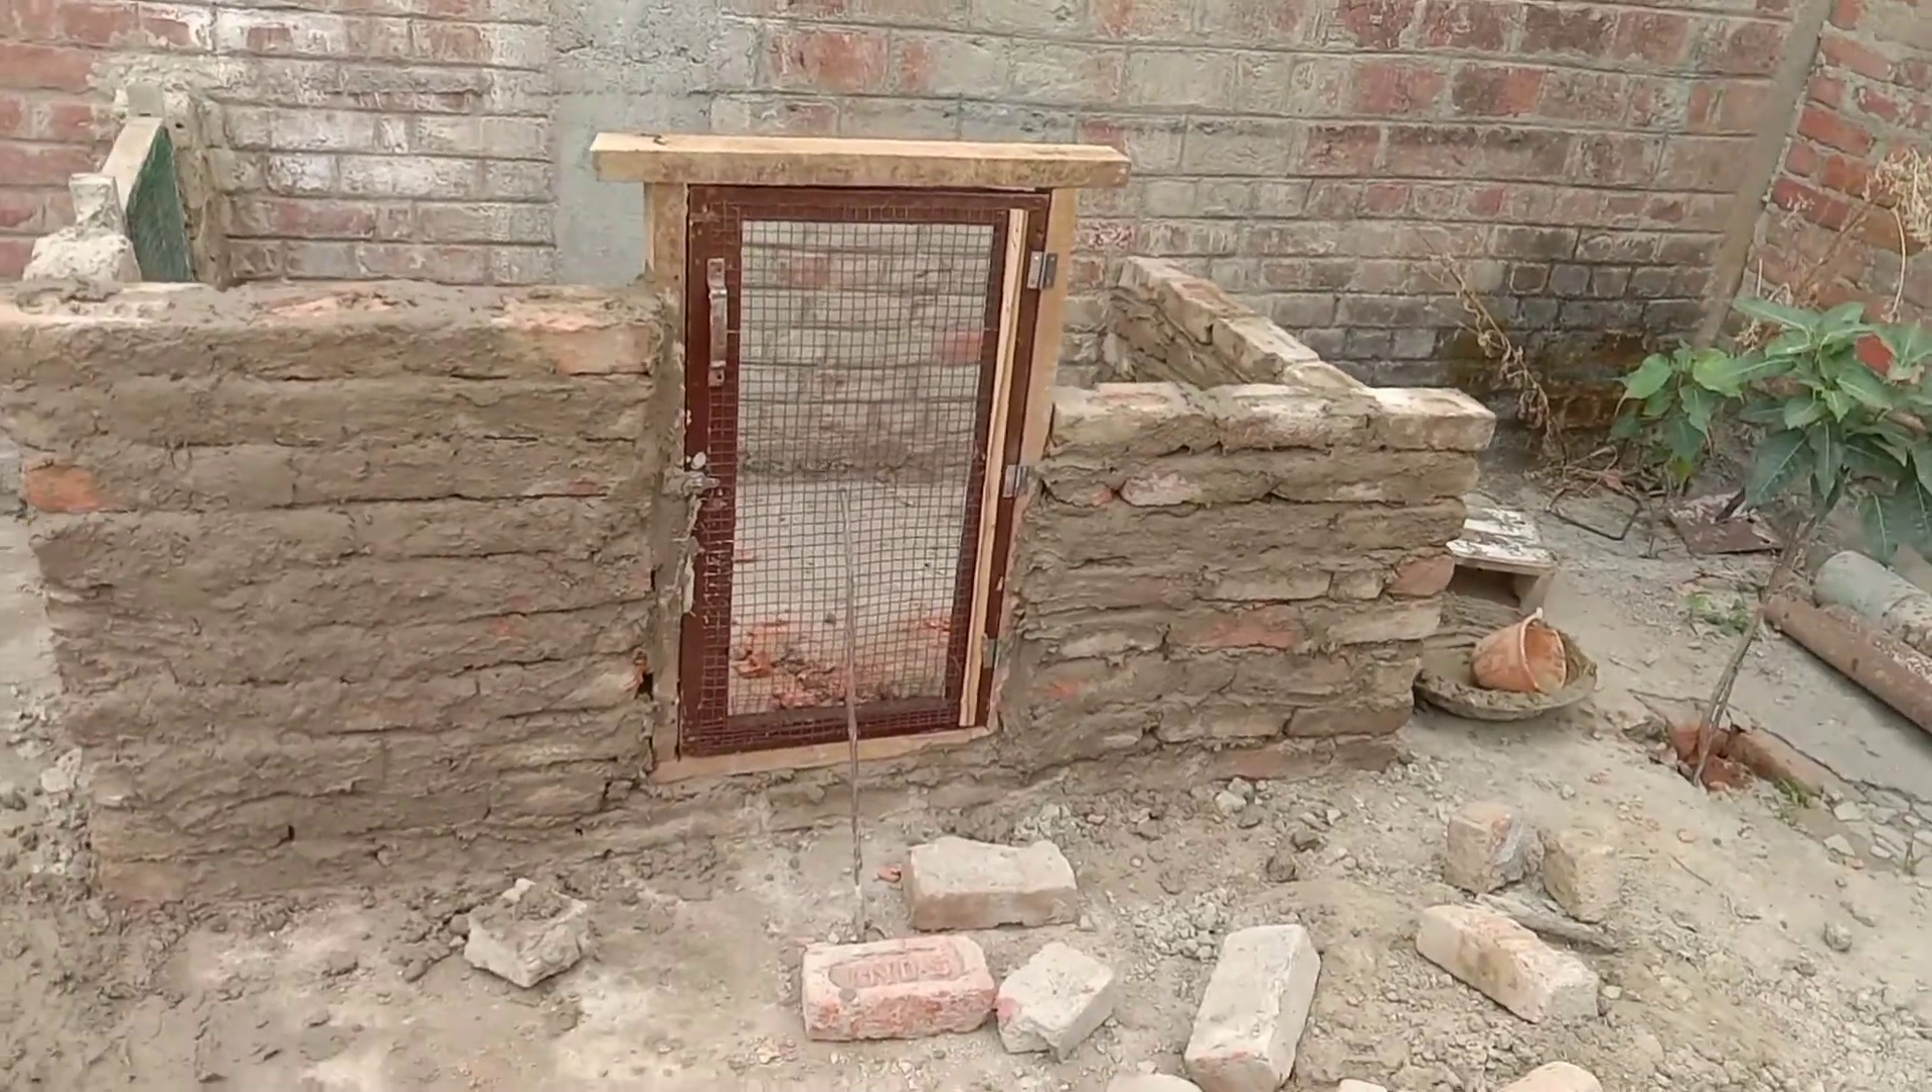आज हमारे पिजन लॉफ्ट में दर्वाजा लग गया है।